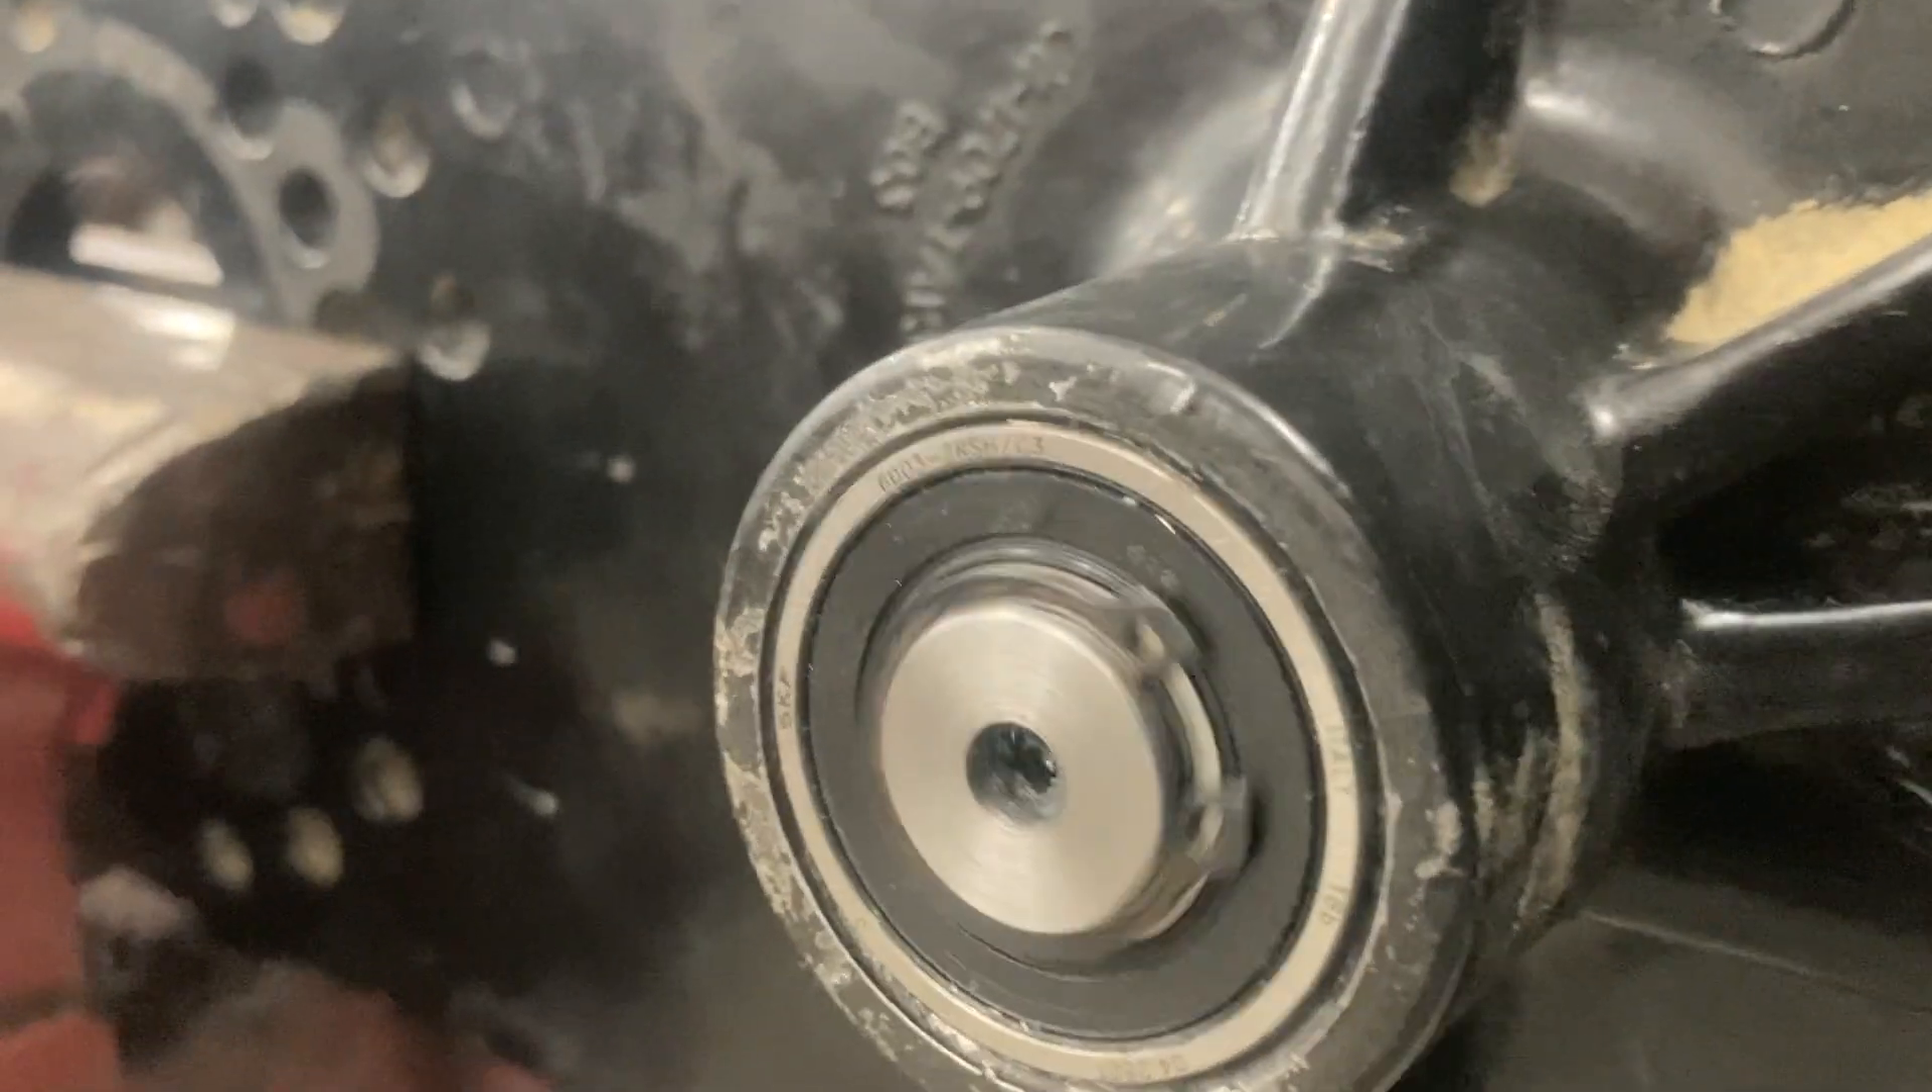The shaft is in place.